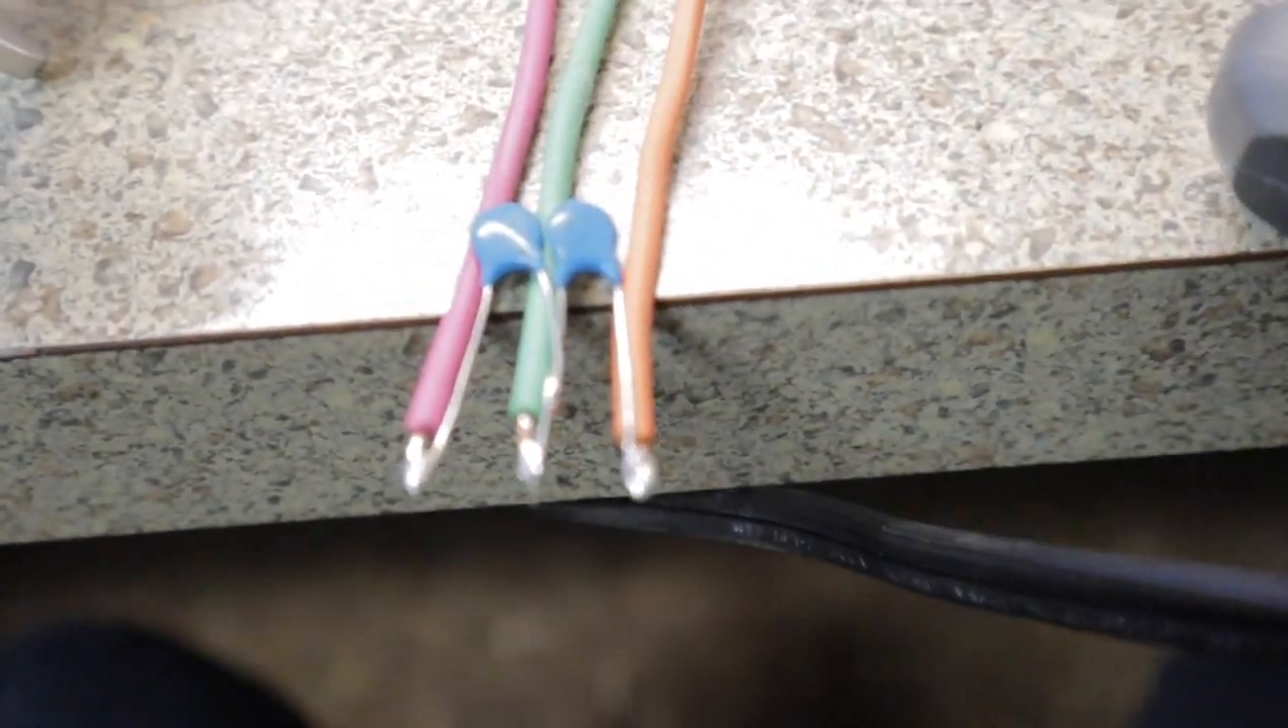You'll also notice that I have two capacitors soldered on and this is an important part that's why I wanted to show it close up here.